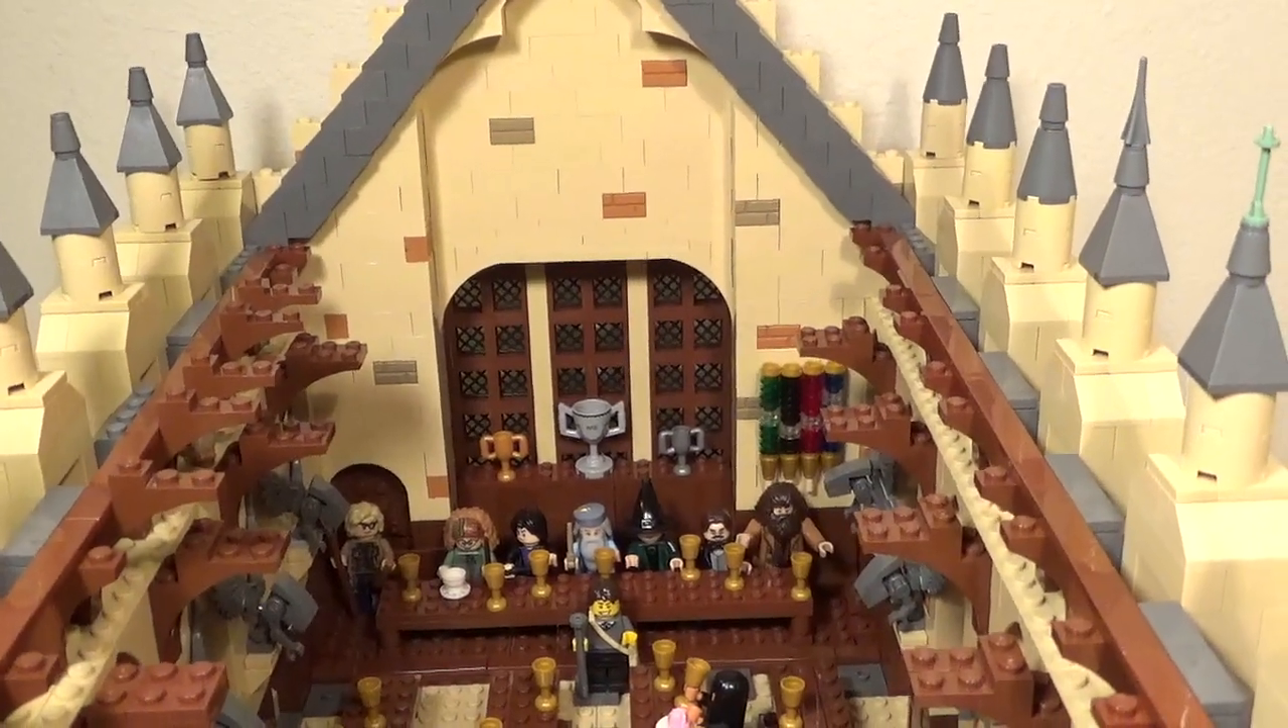And of course the entire roof is missing.